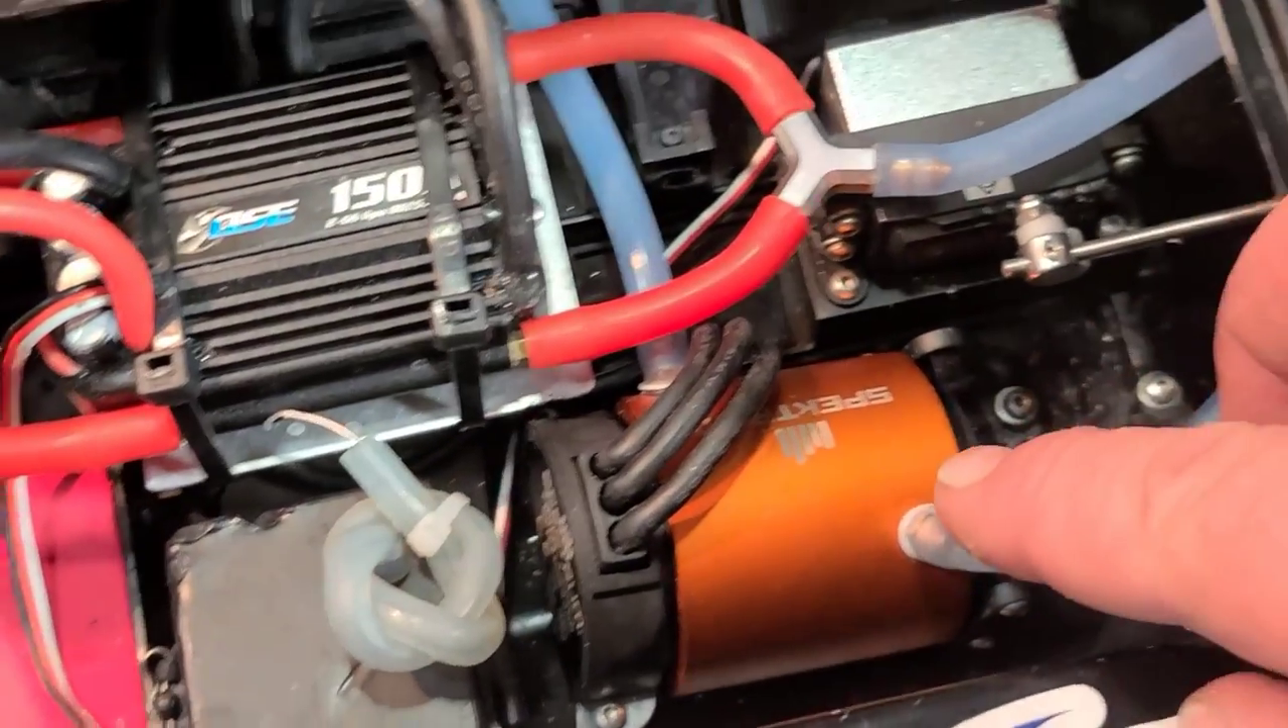All right so we got our esc tray back on coolant's hooked up motors back in coolant's hooked up to the motor that looks good.